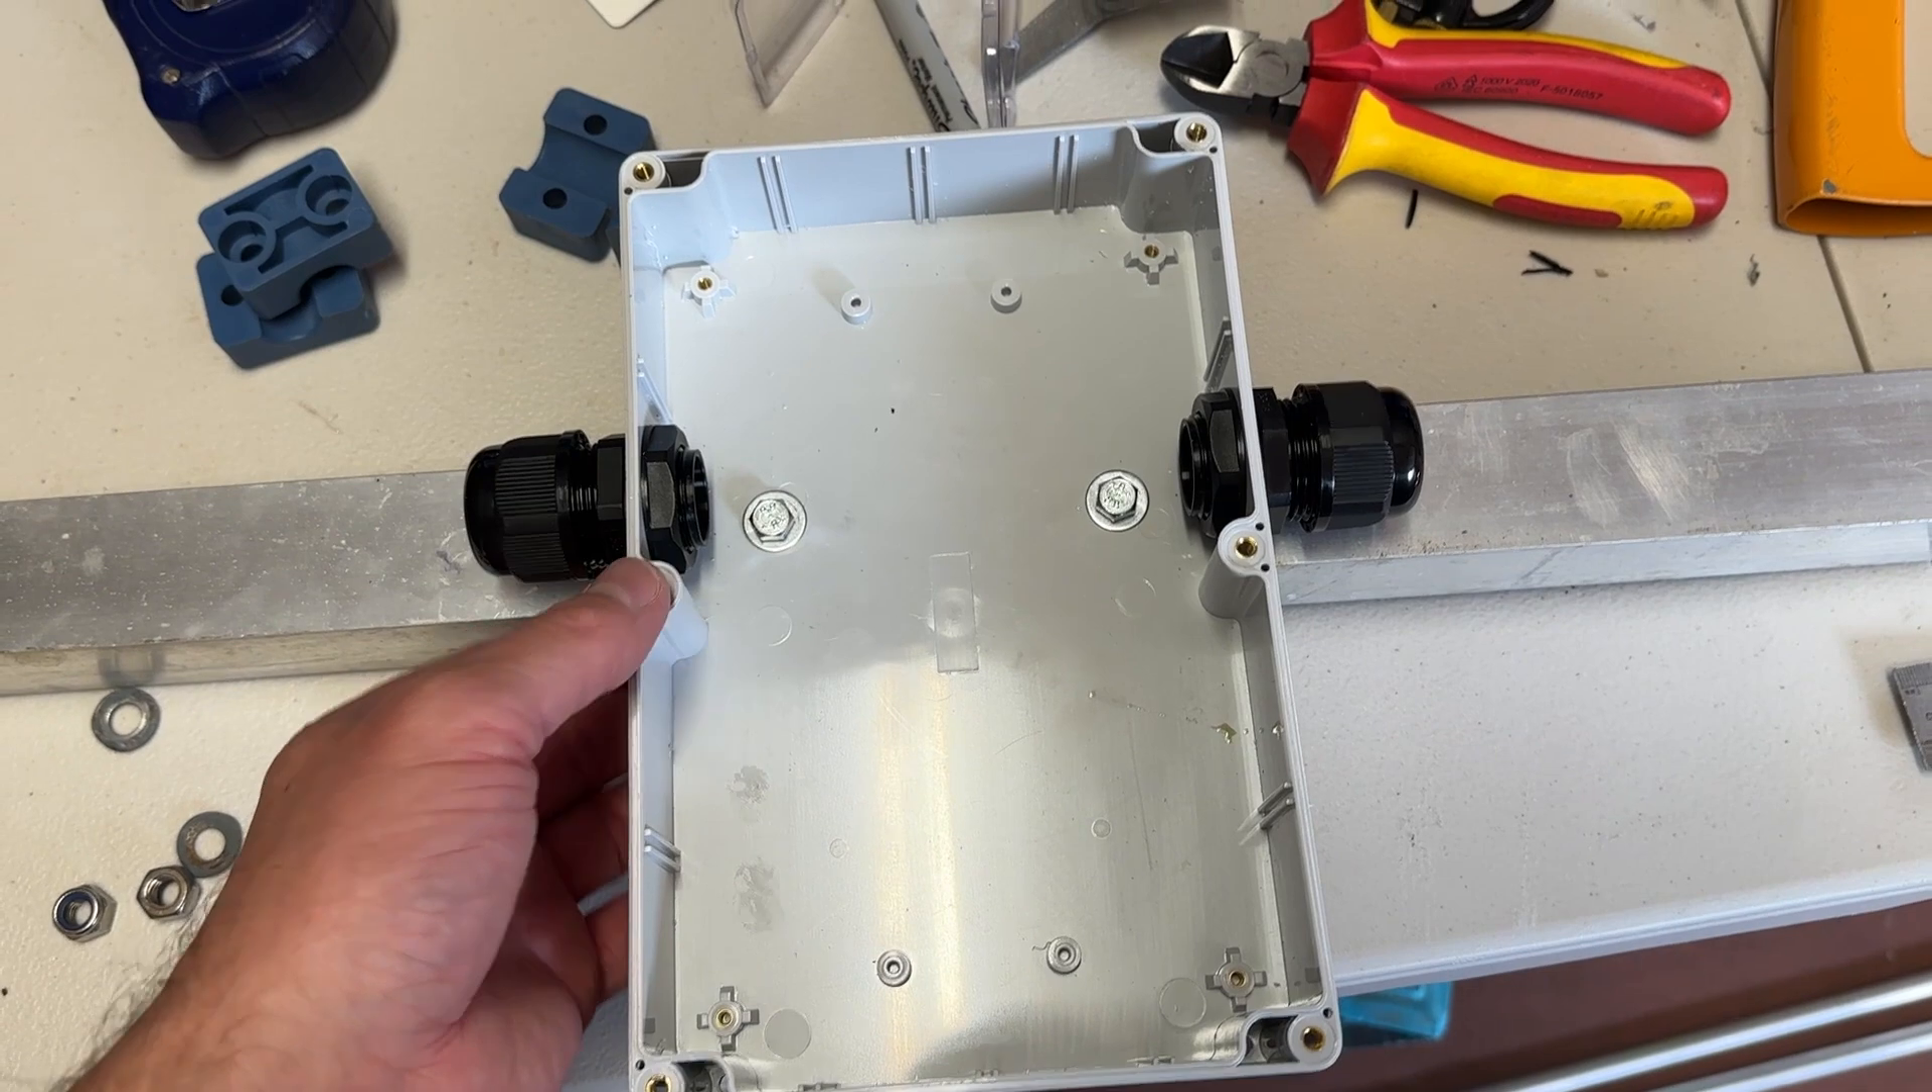I've mounted this box this is a weatherproof box which I've bolted here to the aluminum tubing.